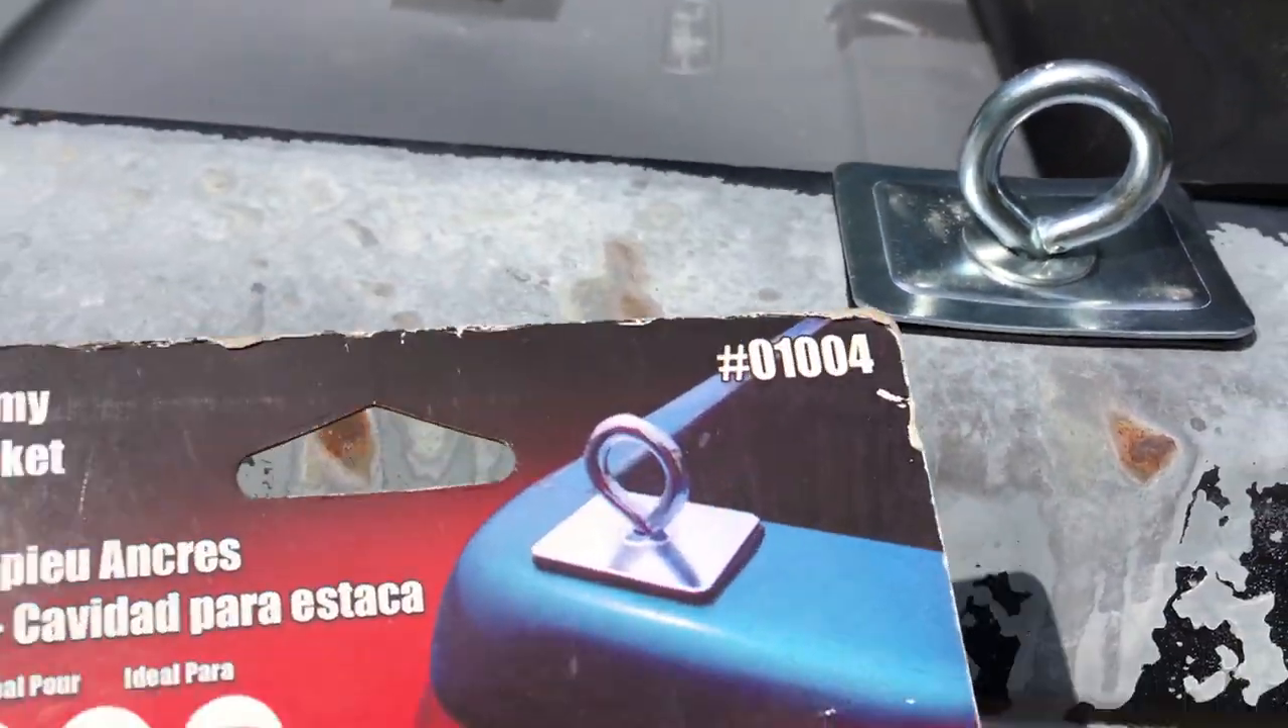So now I have a mounting point for my stakes.